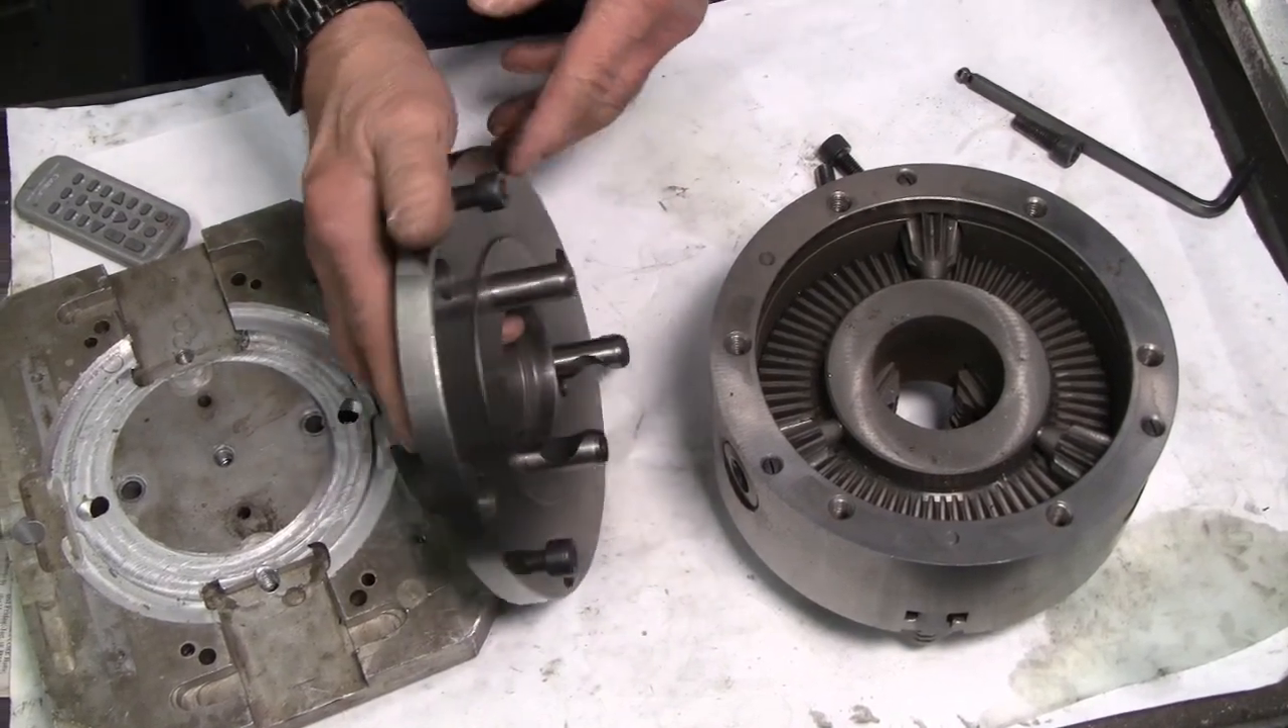I took the mounting plate off, thinking that it was just a mounting plate, but this was built as a D -1-4 chuck. It's not a chuck with a mounting plate bolted onto it.